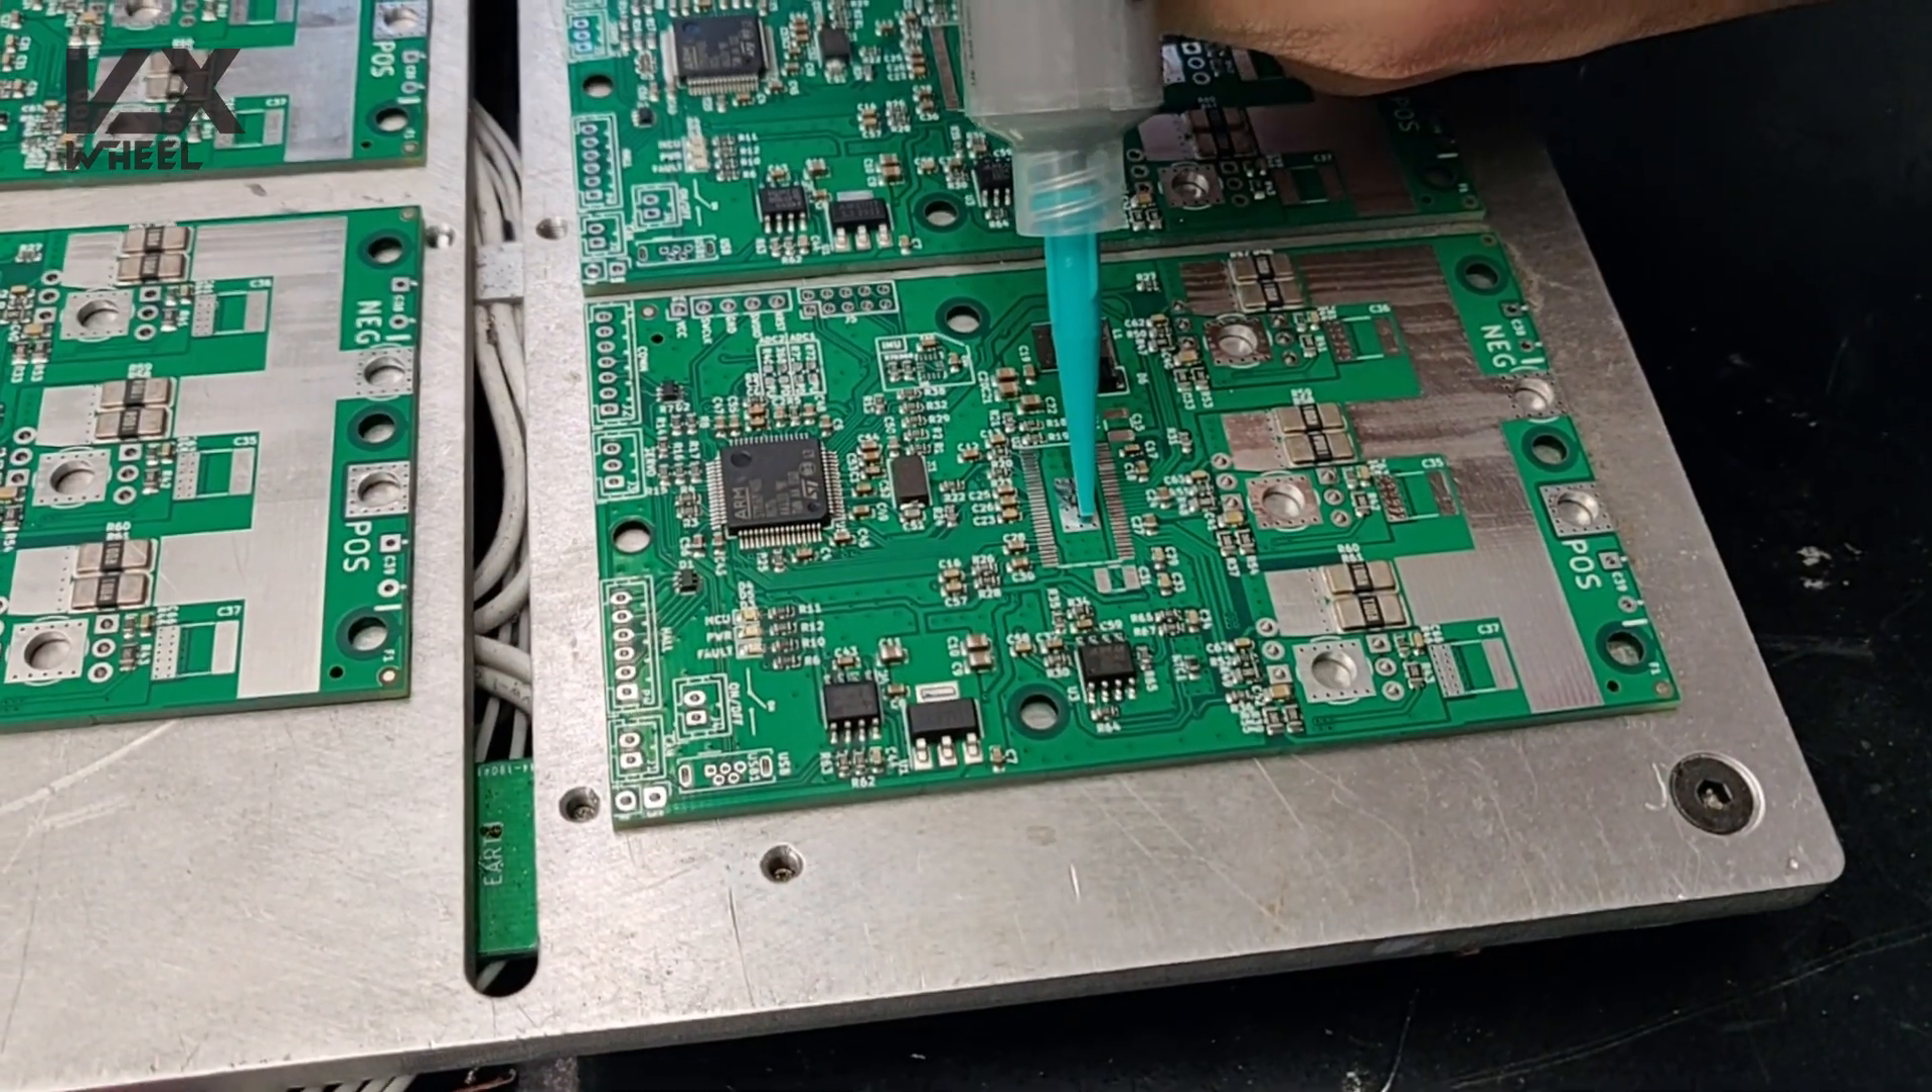Not all components are installed, but most of the small ones are.